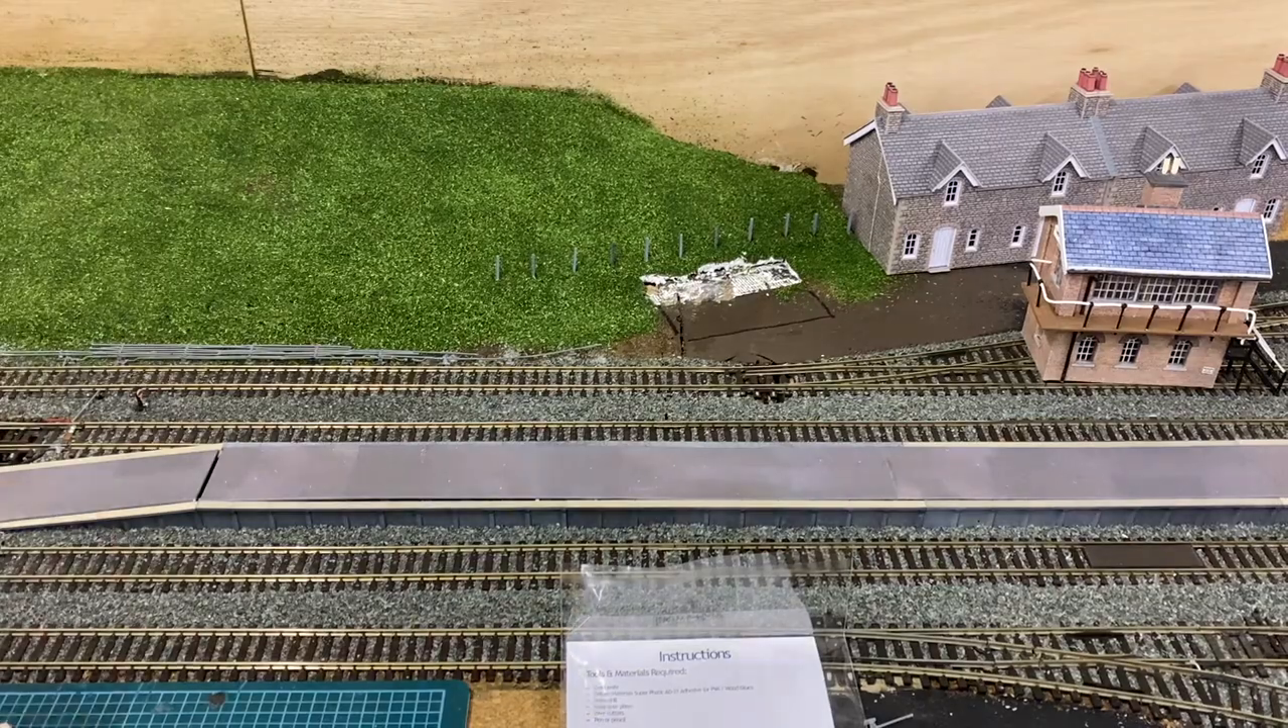As you can see here I've started adding the fence posts.